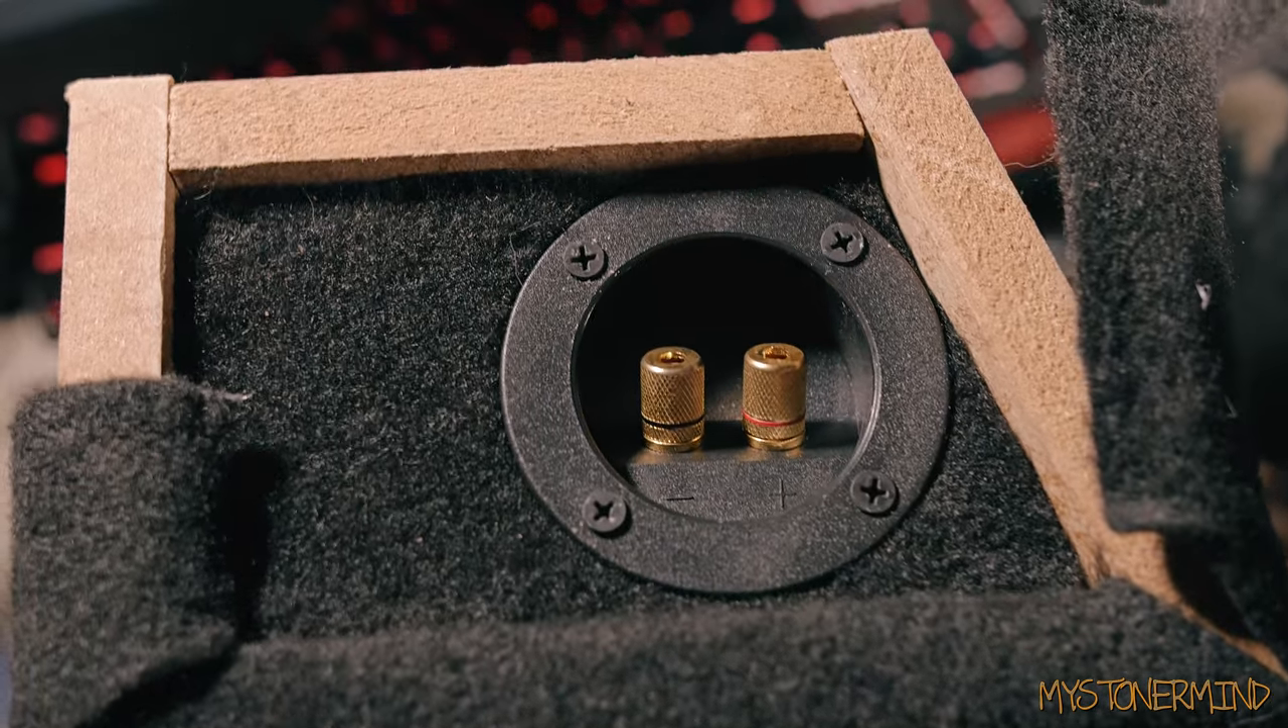And there we go, that's the speaker terminal back into place along with the carpet. Looks nice, doesn't it?